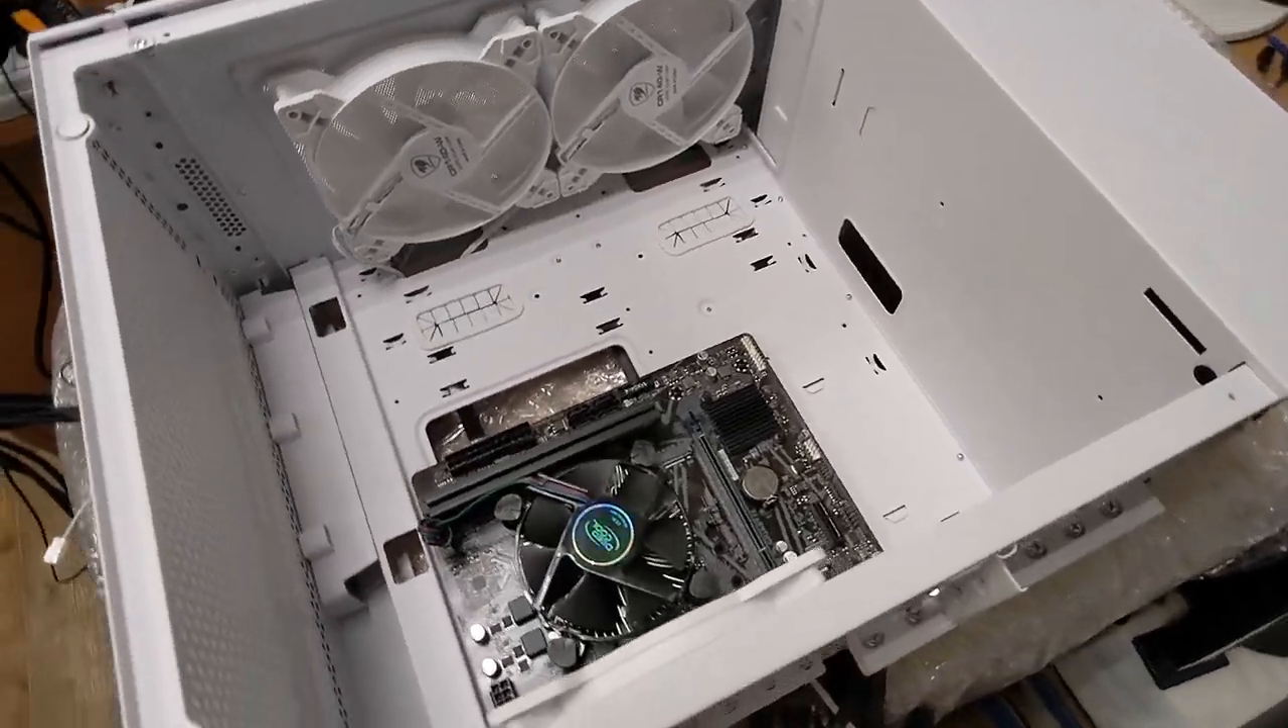Итак, мы смонтировали материнскую плату. Уже боксовый кулер стоит на месте.